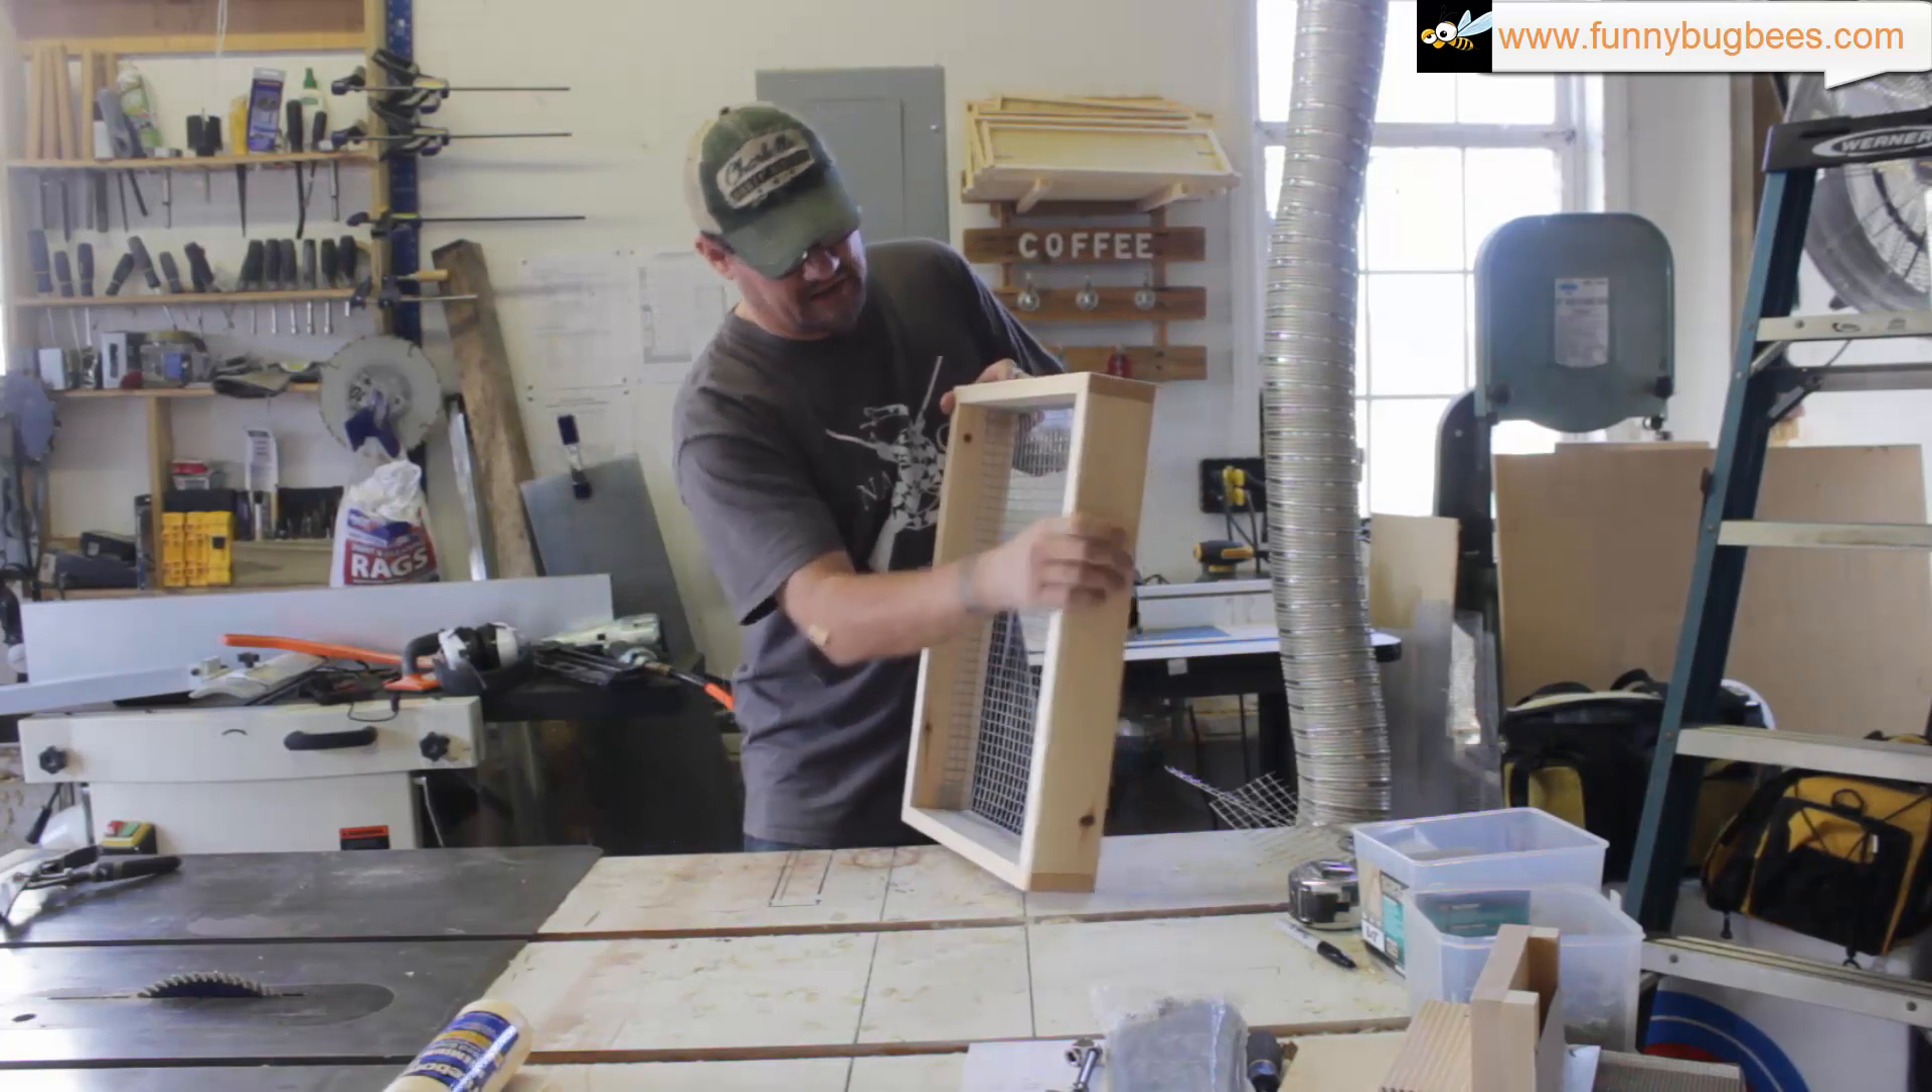So this is what you should end up with. You've got half inch hardware cloth inside a box.